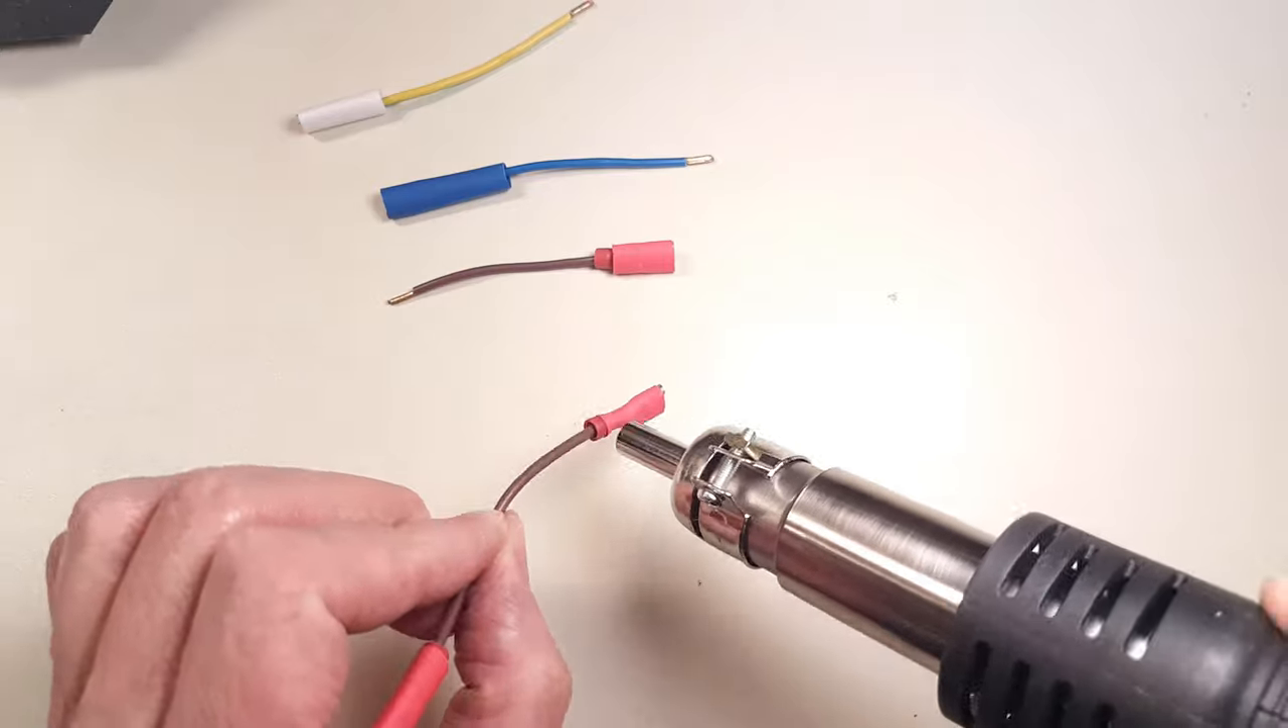I decided to add some shrink tube to the connectors, because I didn't want to have high voltage terminals open in the housing.